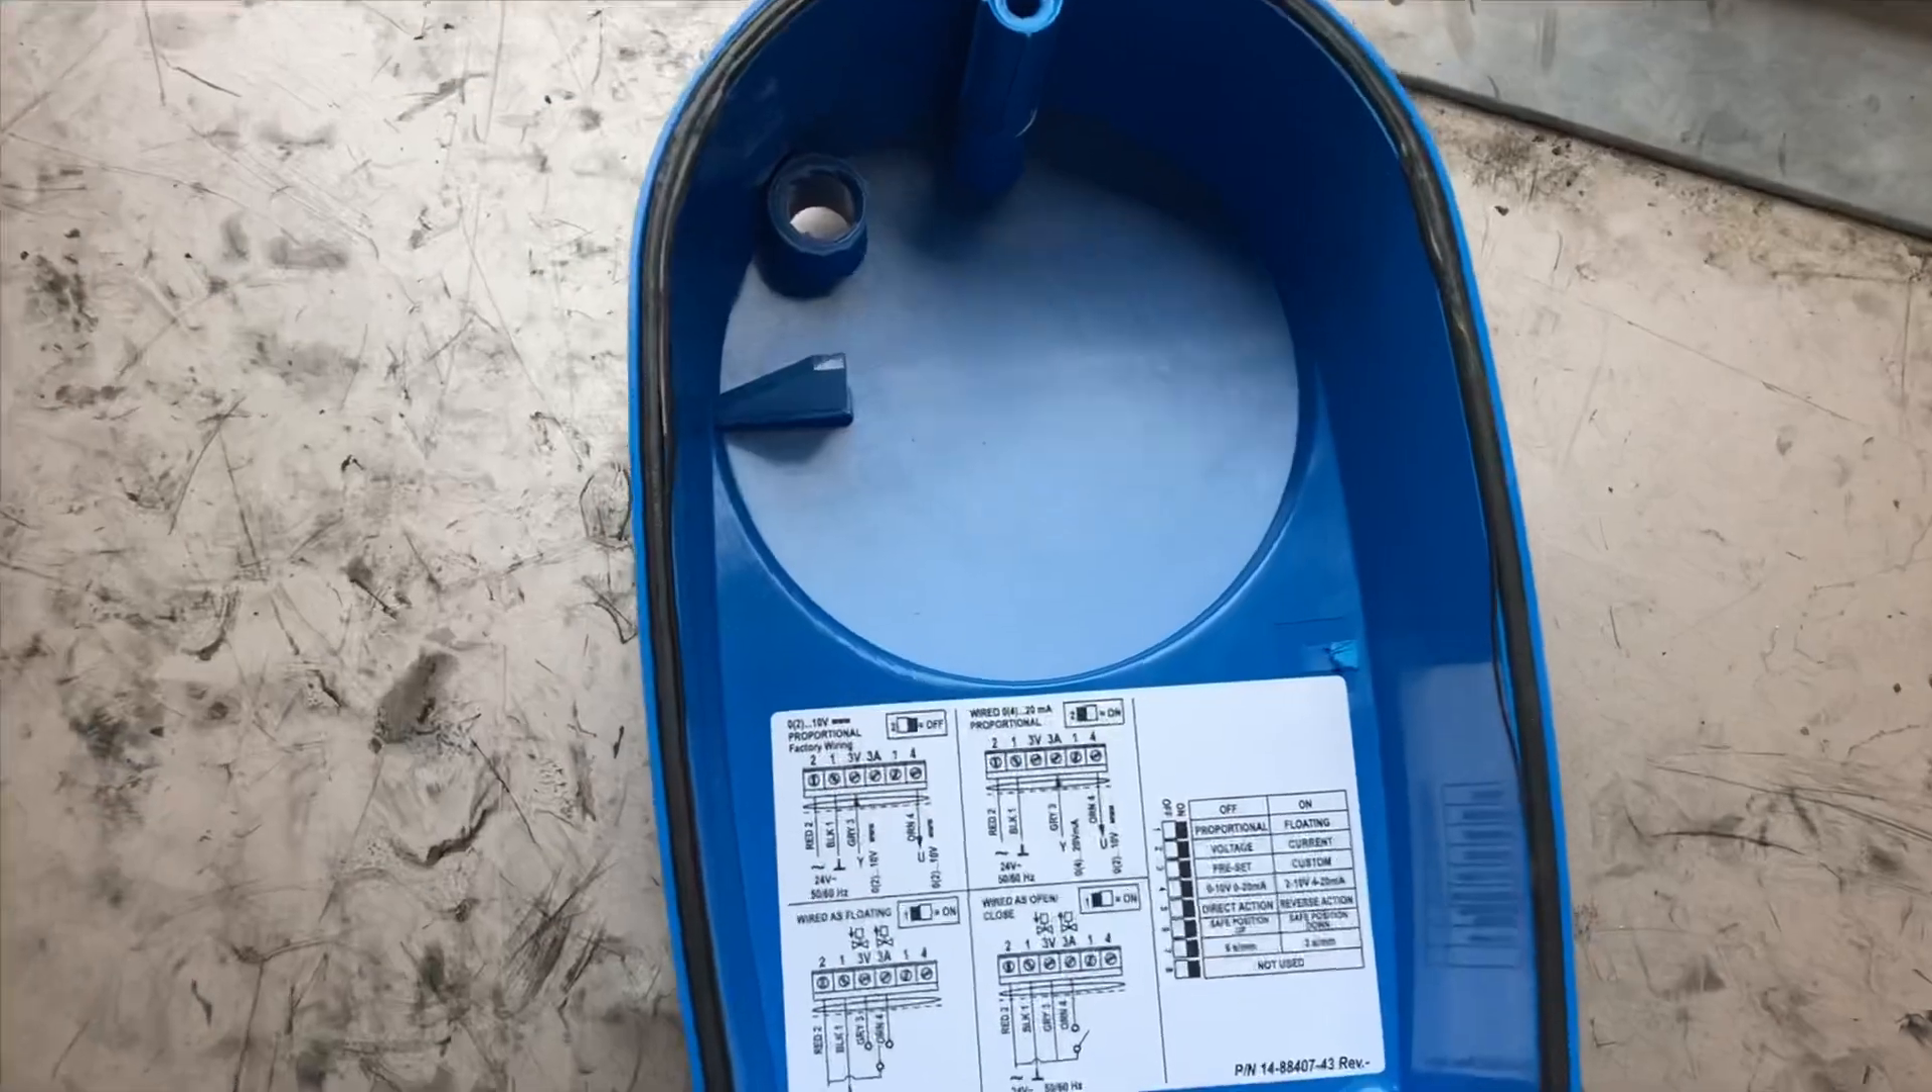Alright, we got the cover taken off of our actuator.